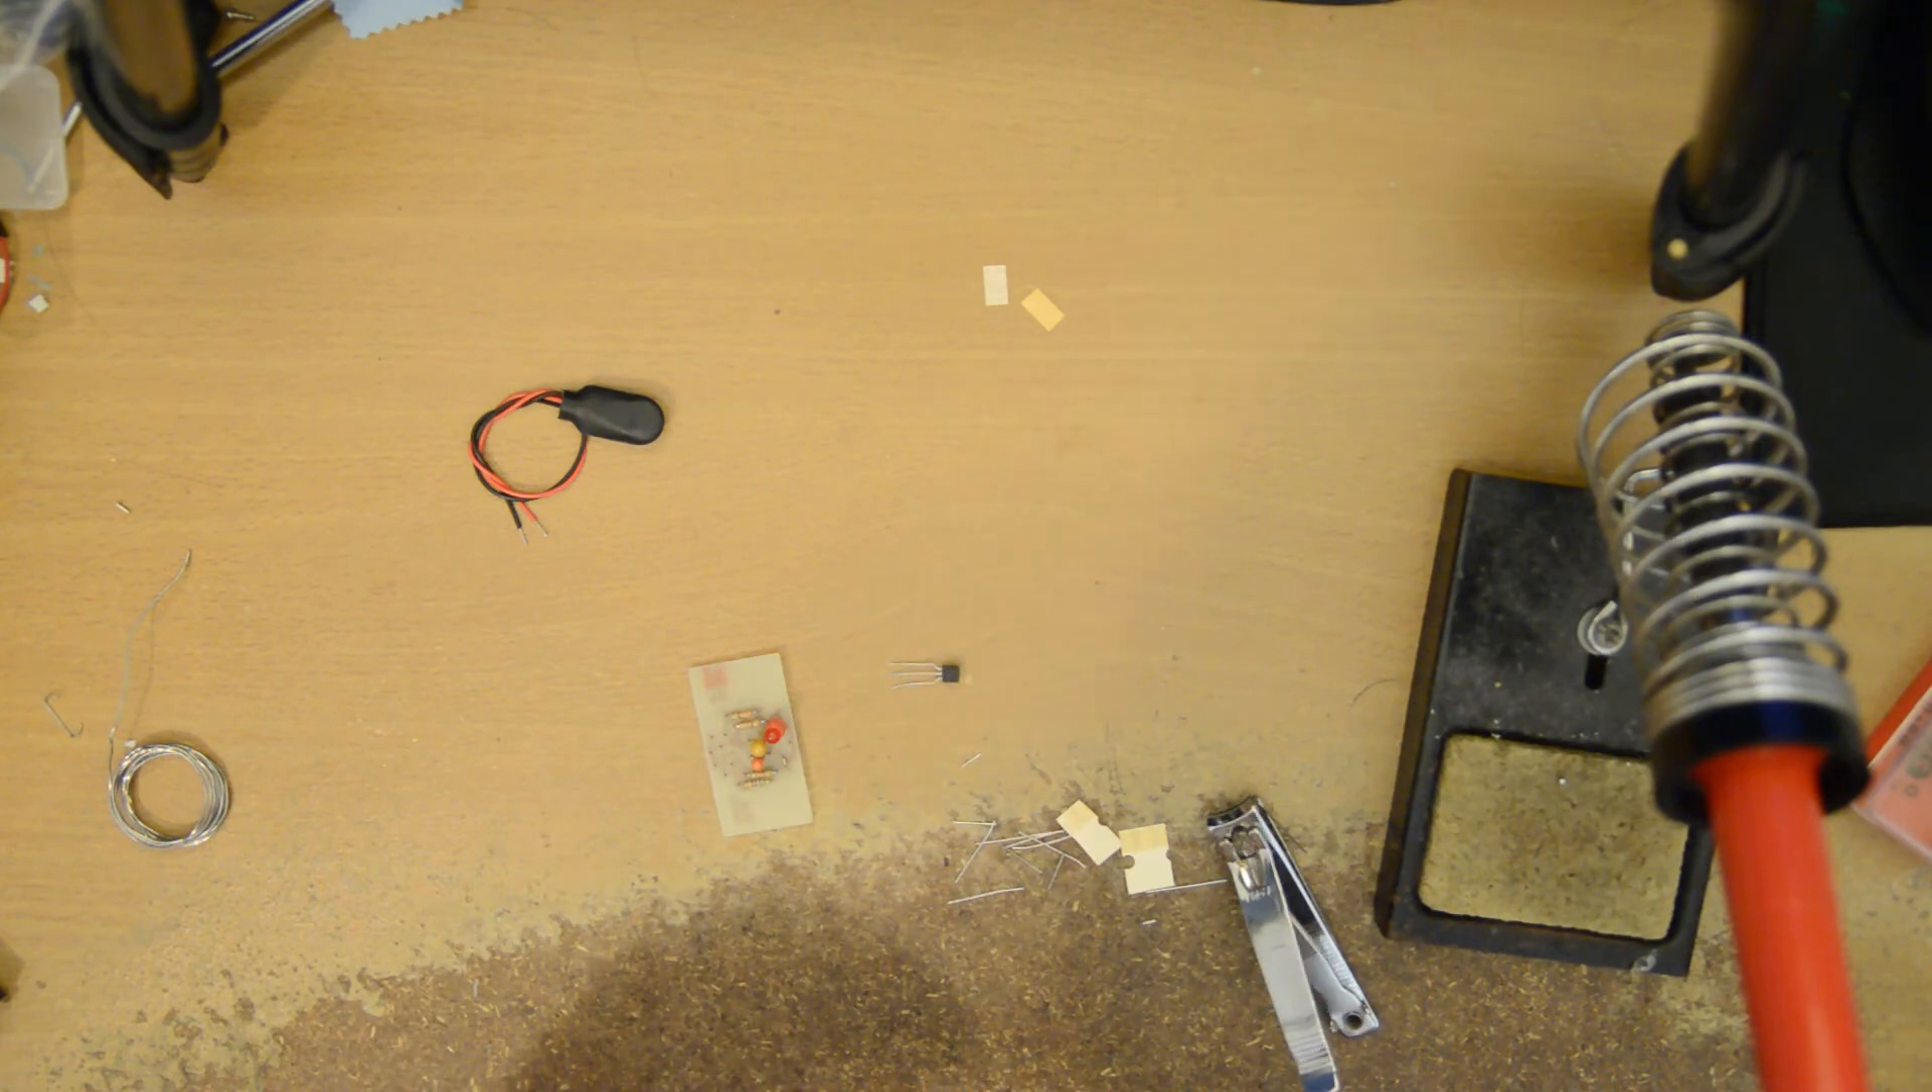Now we've got the two bjts and the battery snap to go.